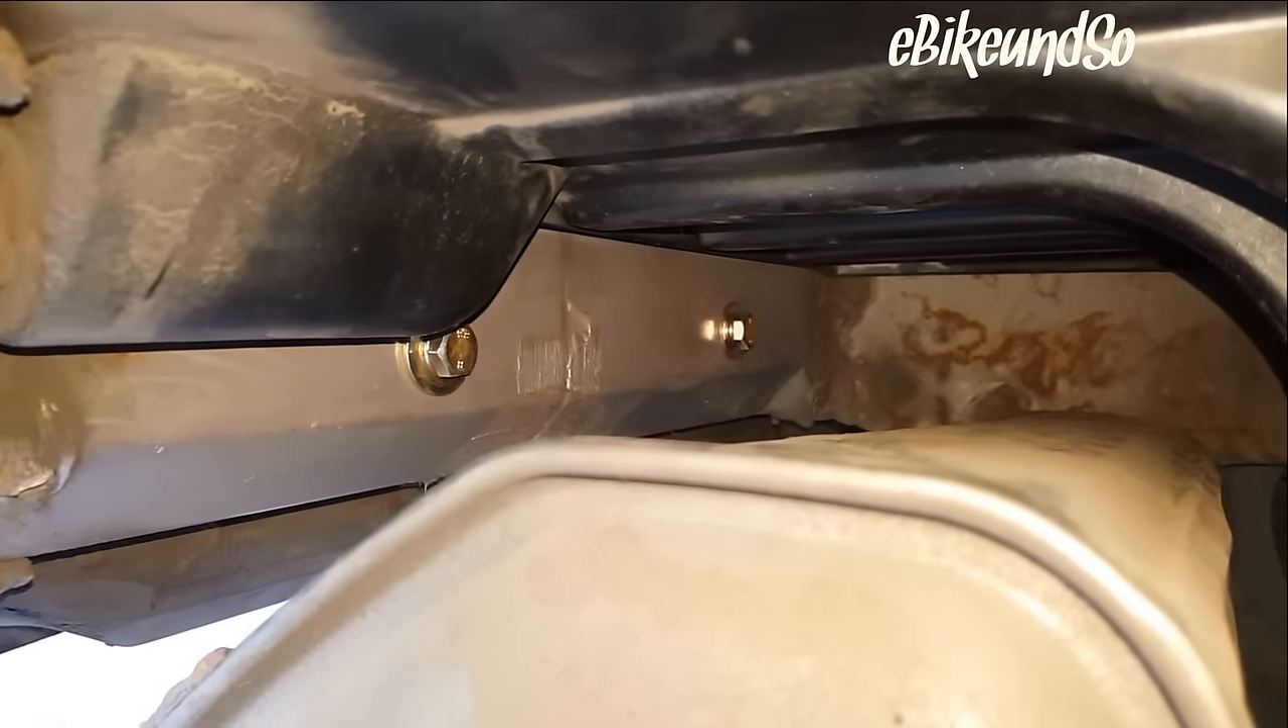Ja, ihr seht jetzt nochmal die Schrauben, wie sie drin sind.